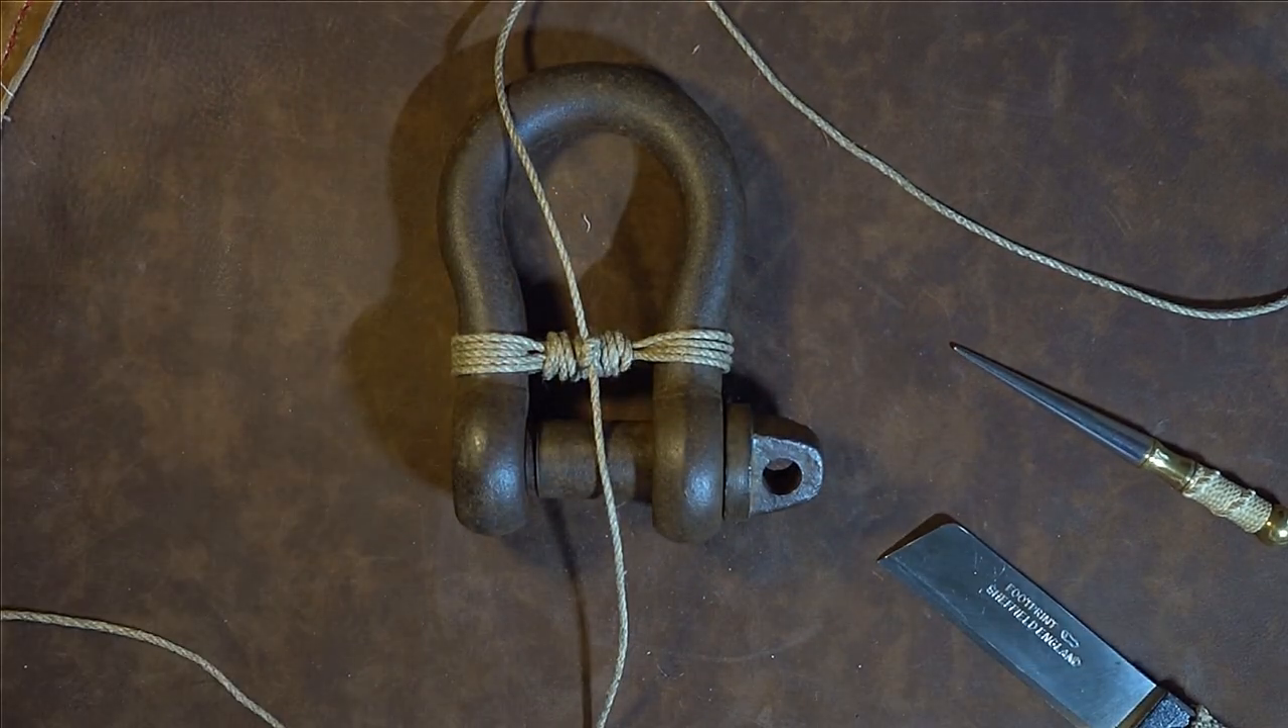And then all it leaves me to do is I'm going to cut these ends here and we then have a nicely moused shackle.